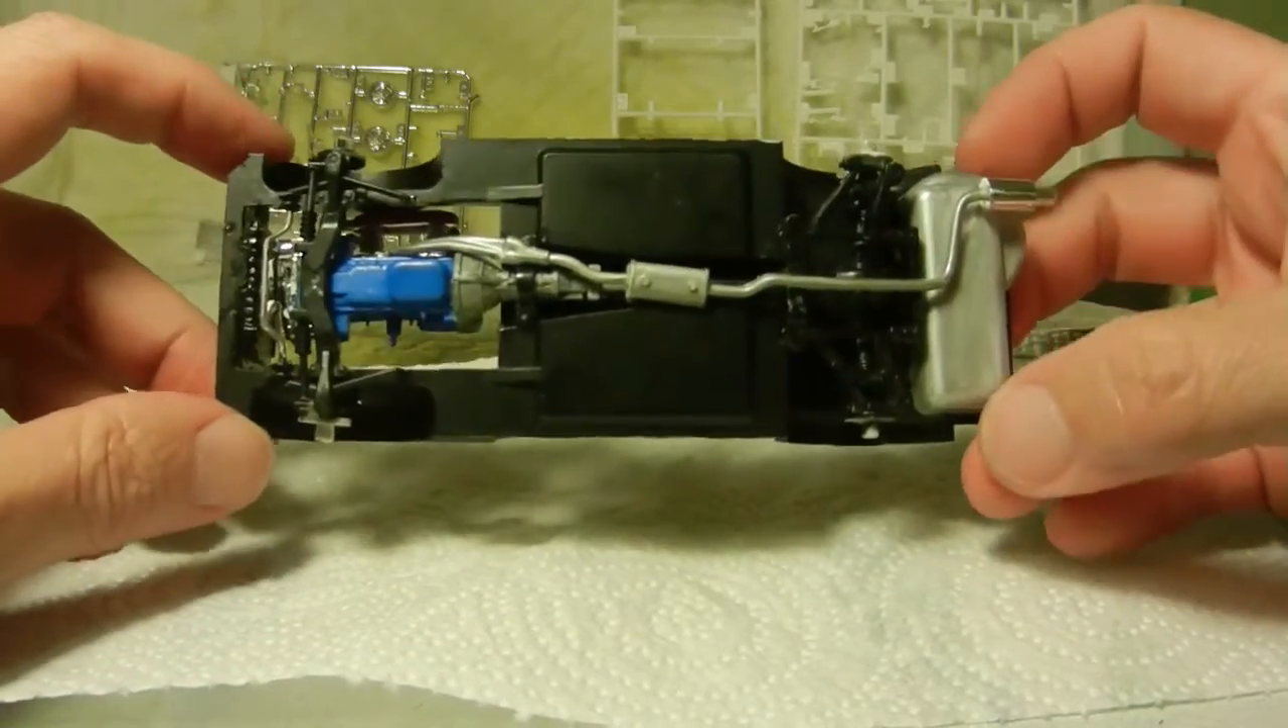Basically we've got the engine as well as the front and rear suspension installed as well as the muffler and the fuel tank.